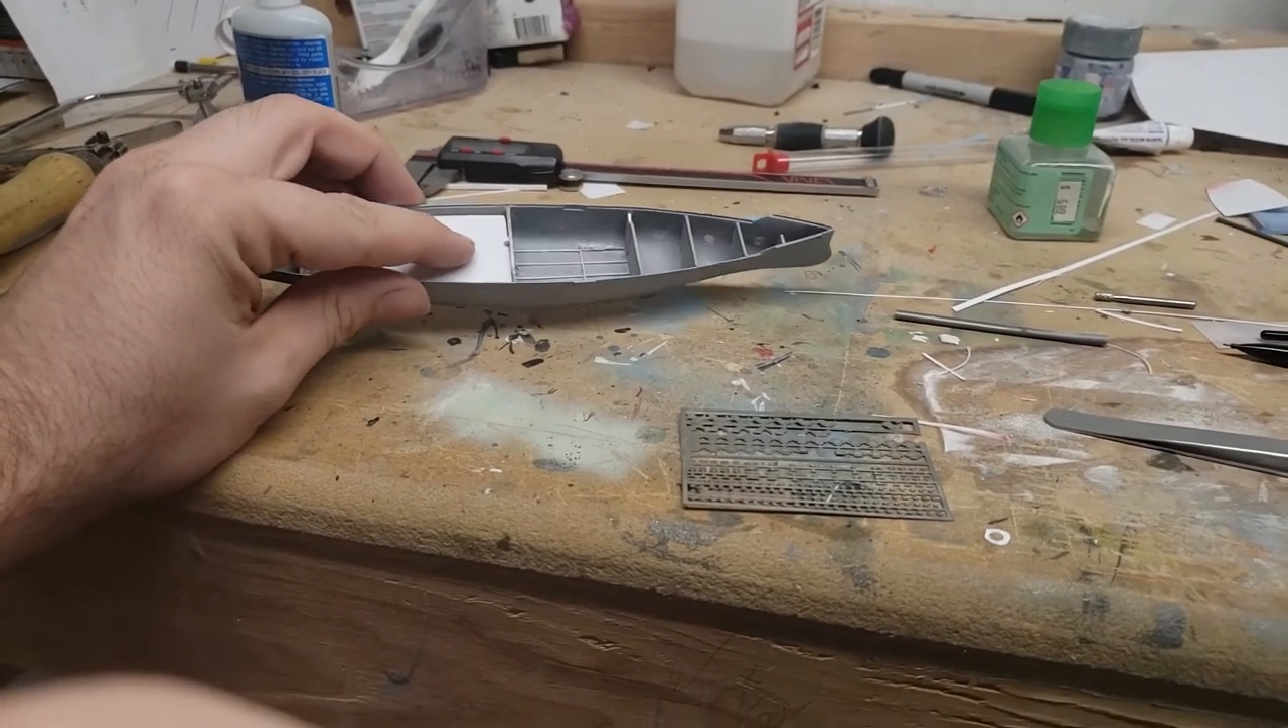I have built all but the full top deck of this interior section.